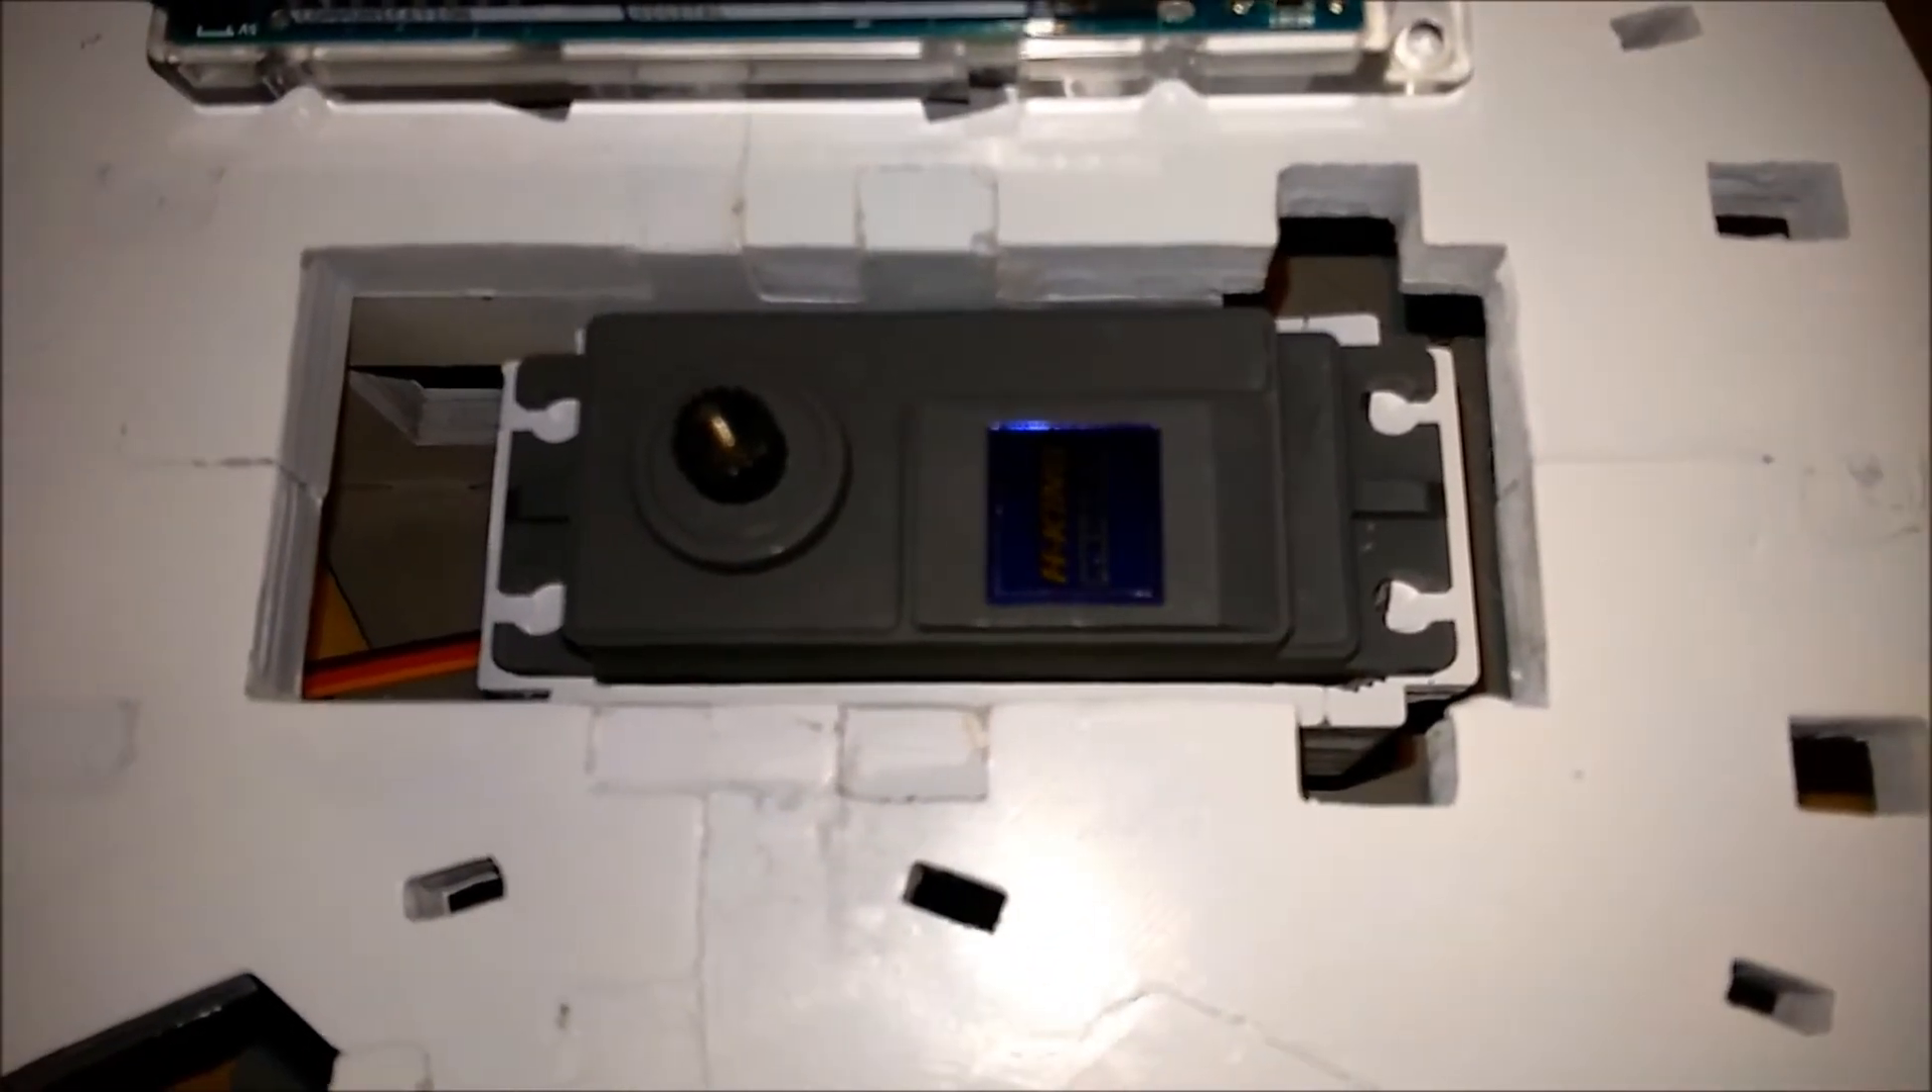Okay I finally got the servo to fit.